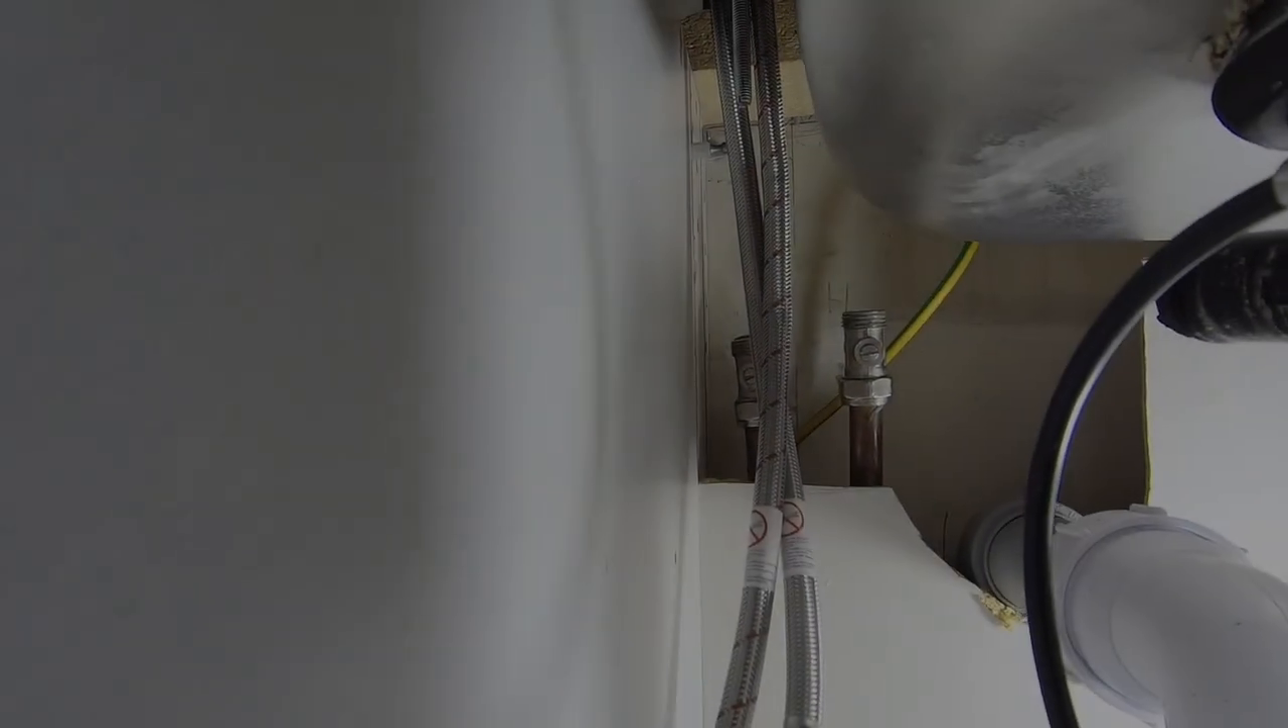So almost there just got to now connect up the pipes and that's the job done.